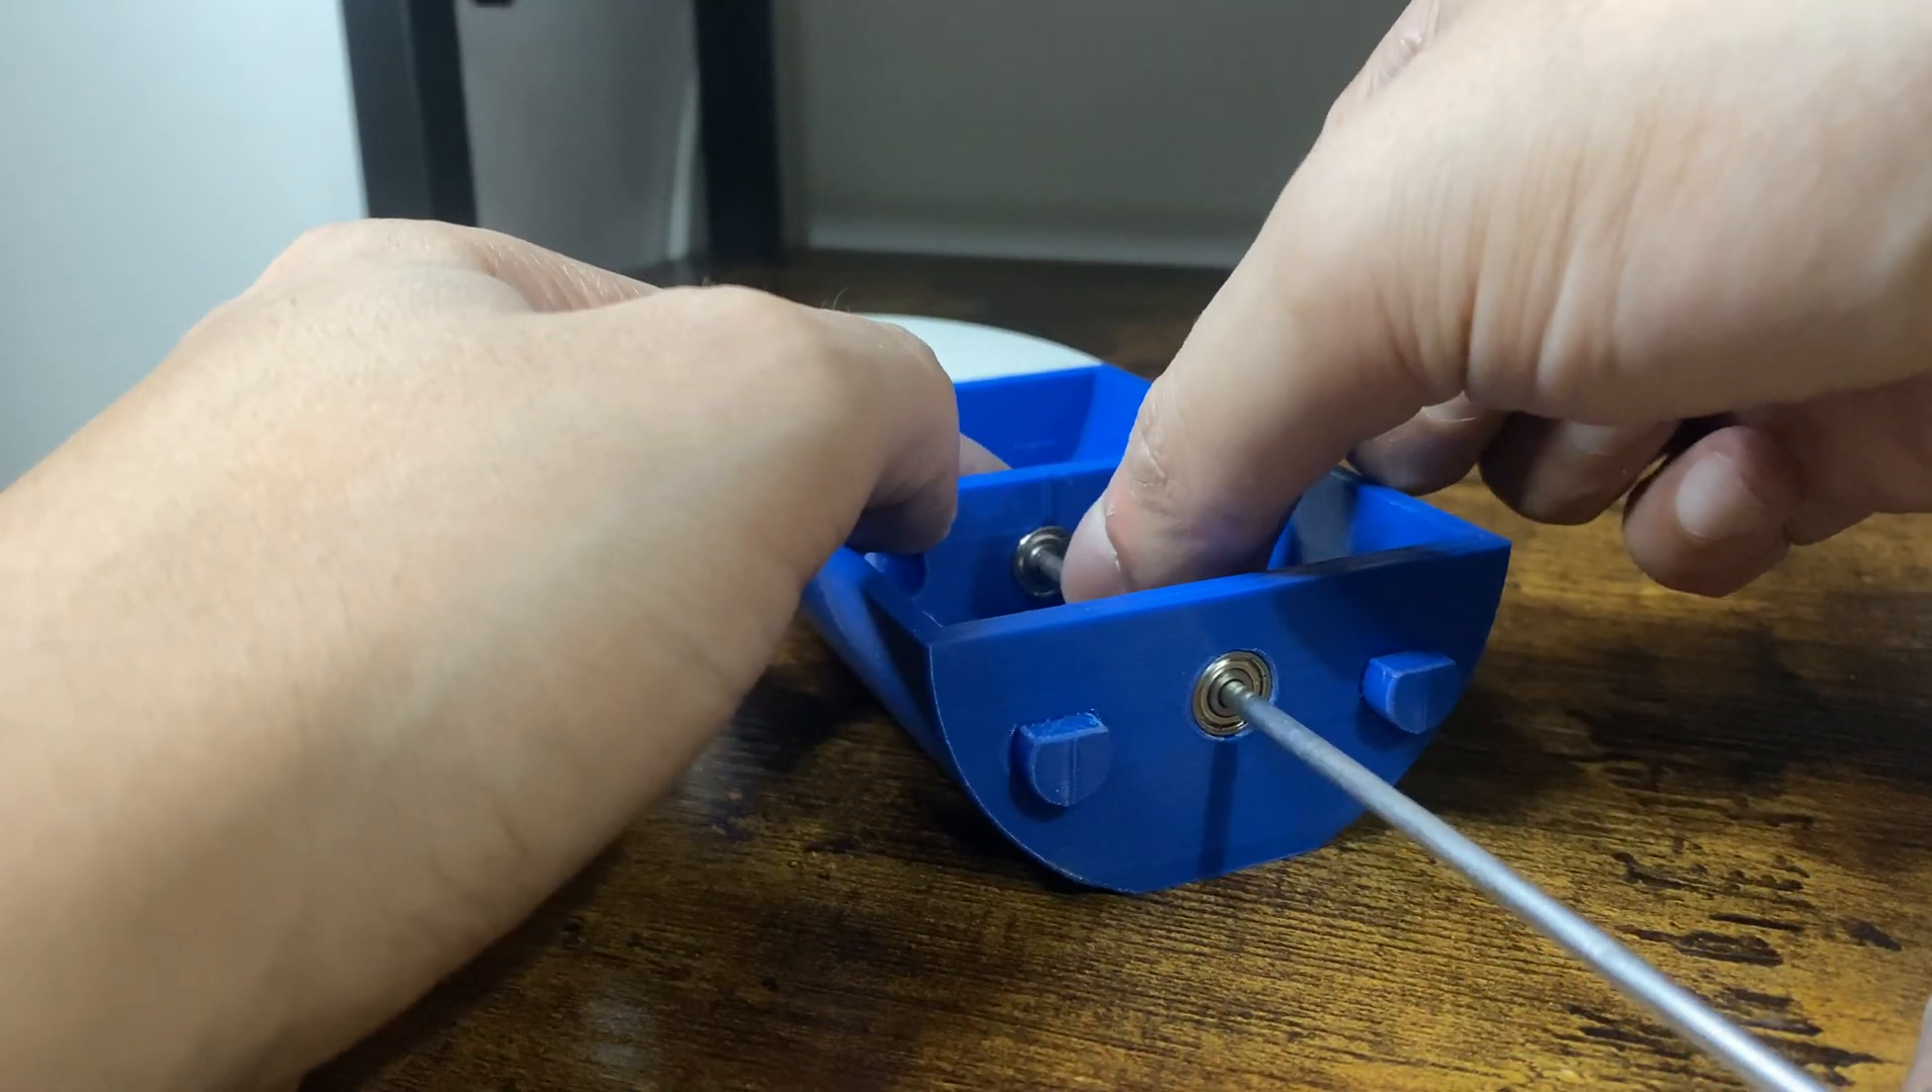After a few hours I finally managed to sand the tube down enough to fit nicely through the bearings.